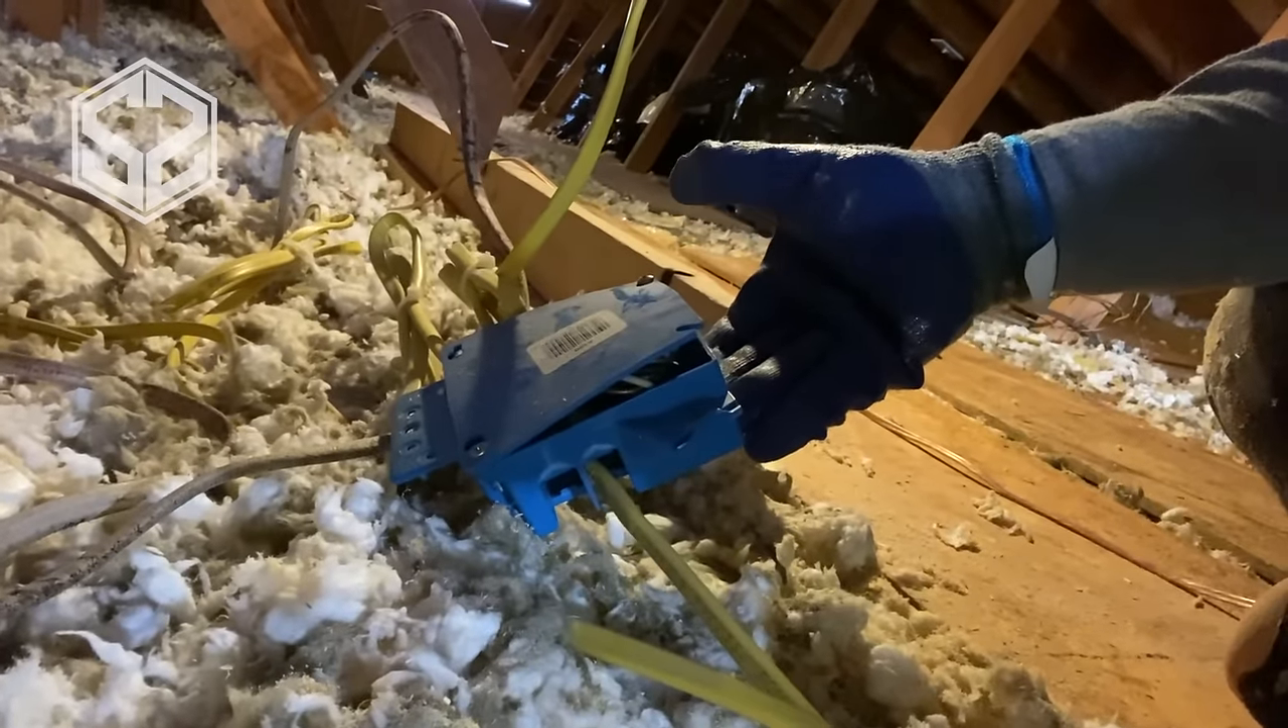The problem is this box is way too small you can see the lid here is being pushed up and won't seal so either he didn't put the wires in right or the box is way too small for the amount of stuff he's got in there.